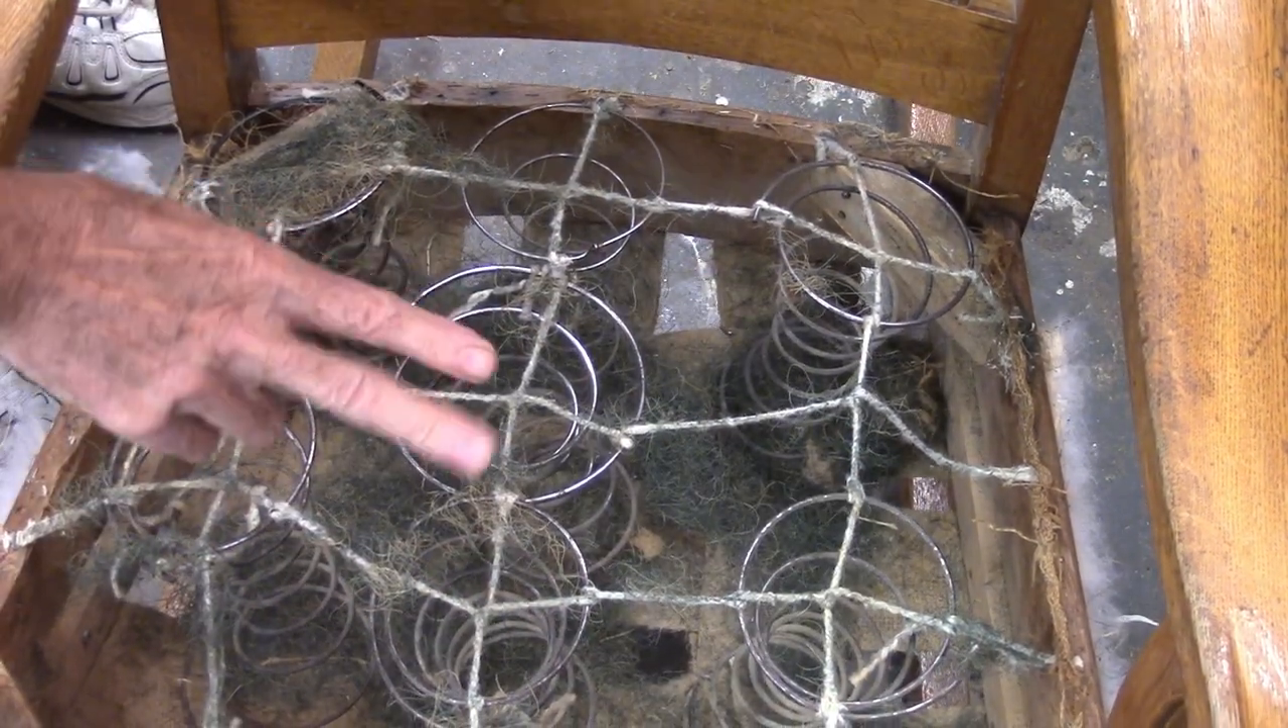The tie job, these strings that go across here should be doubled, and they're not.